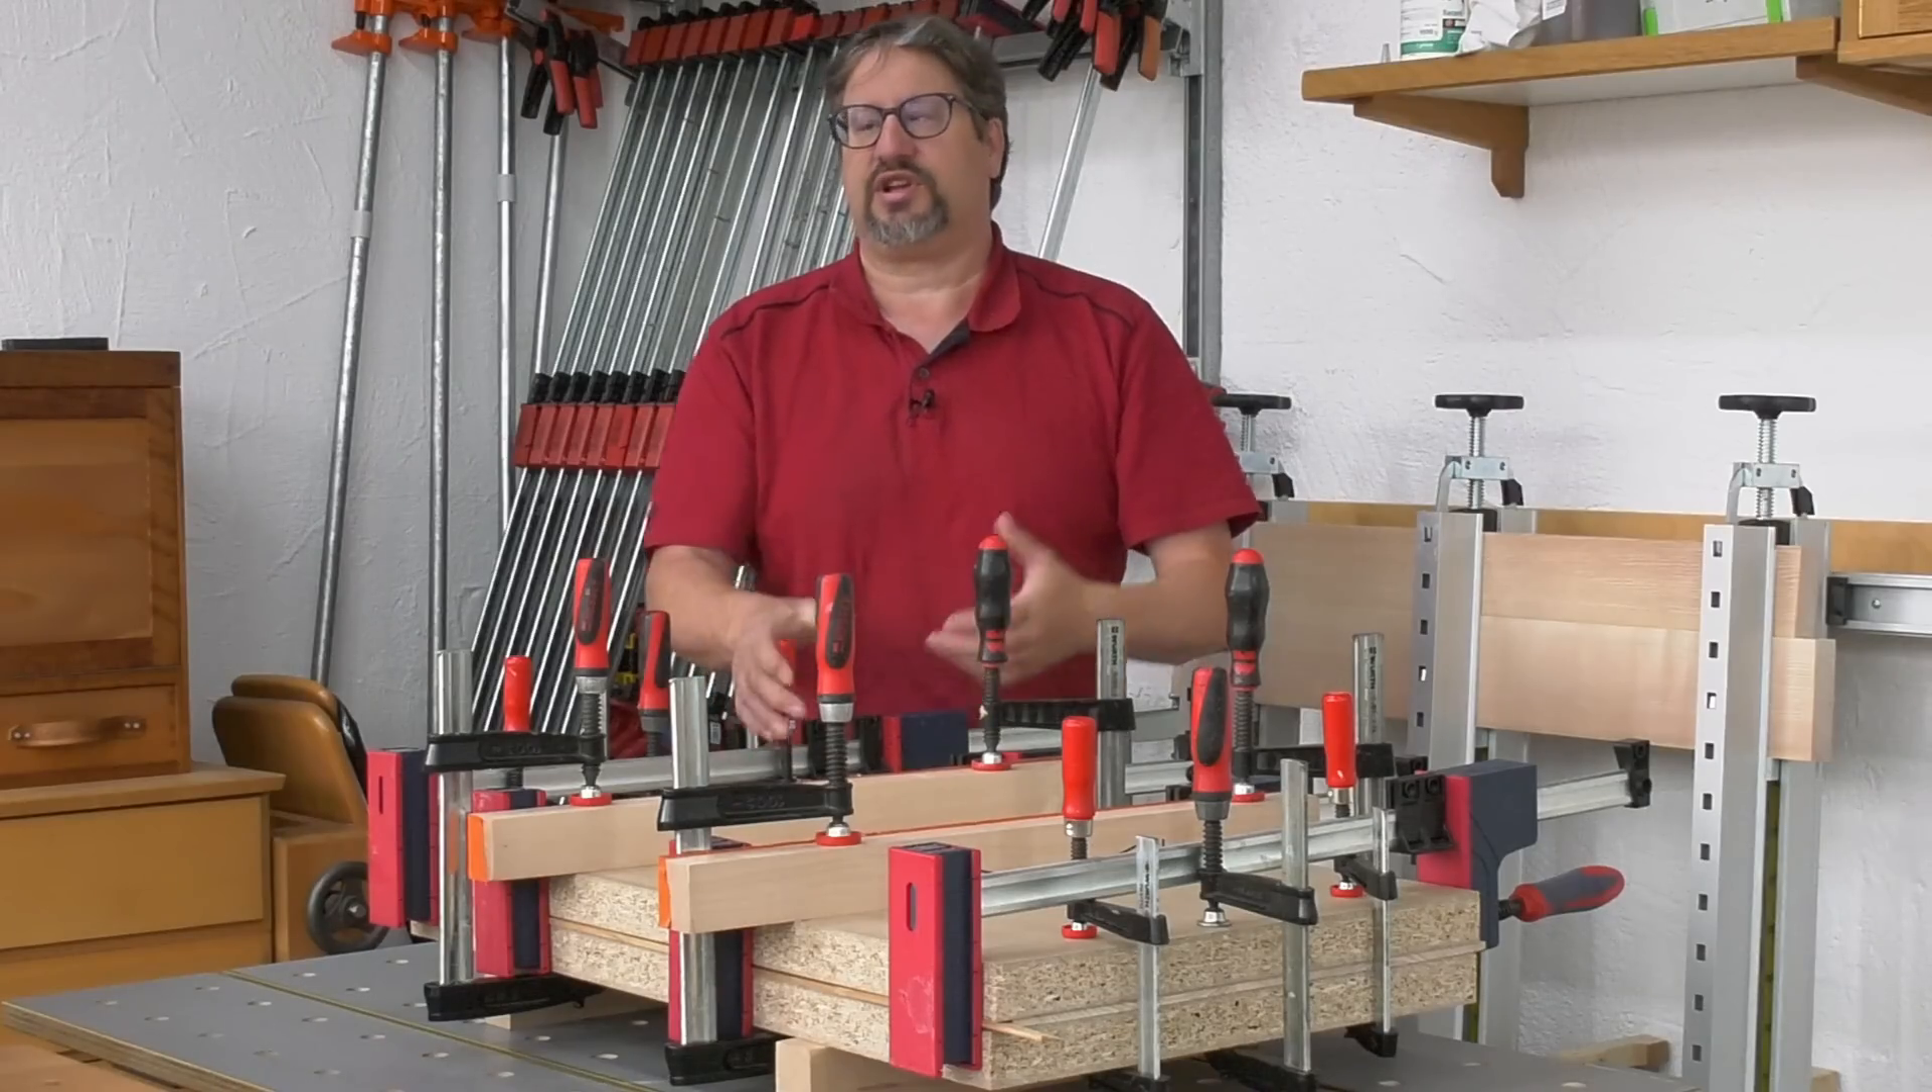Ihr seht hier direkt drei Teile eingespannt, die lagen jetzt über Nacht.